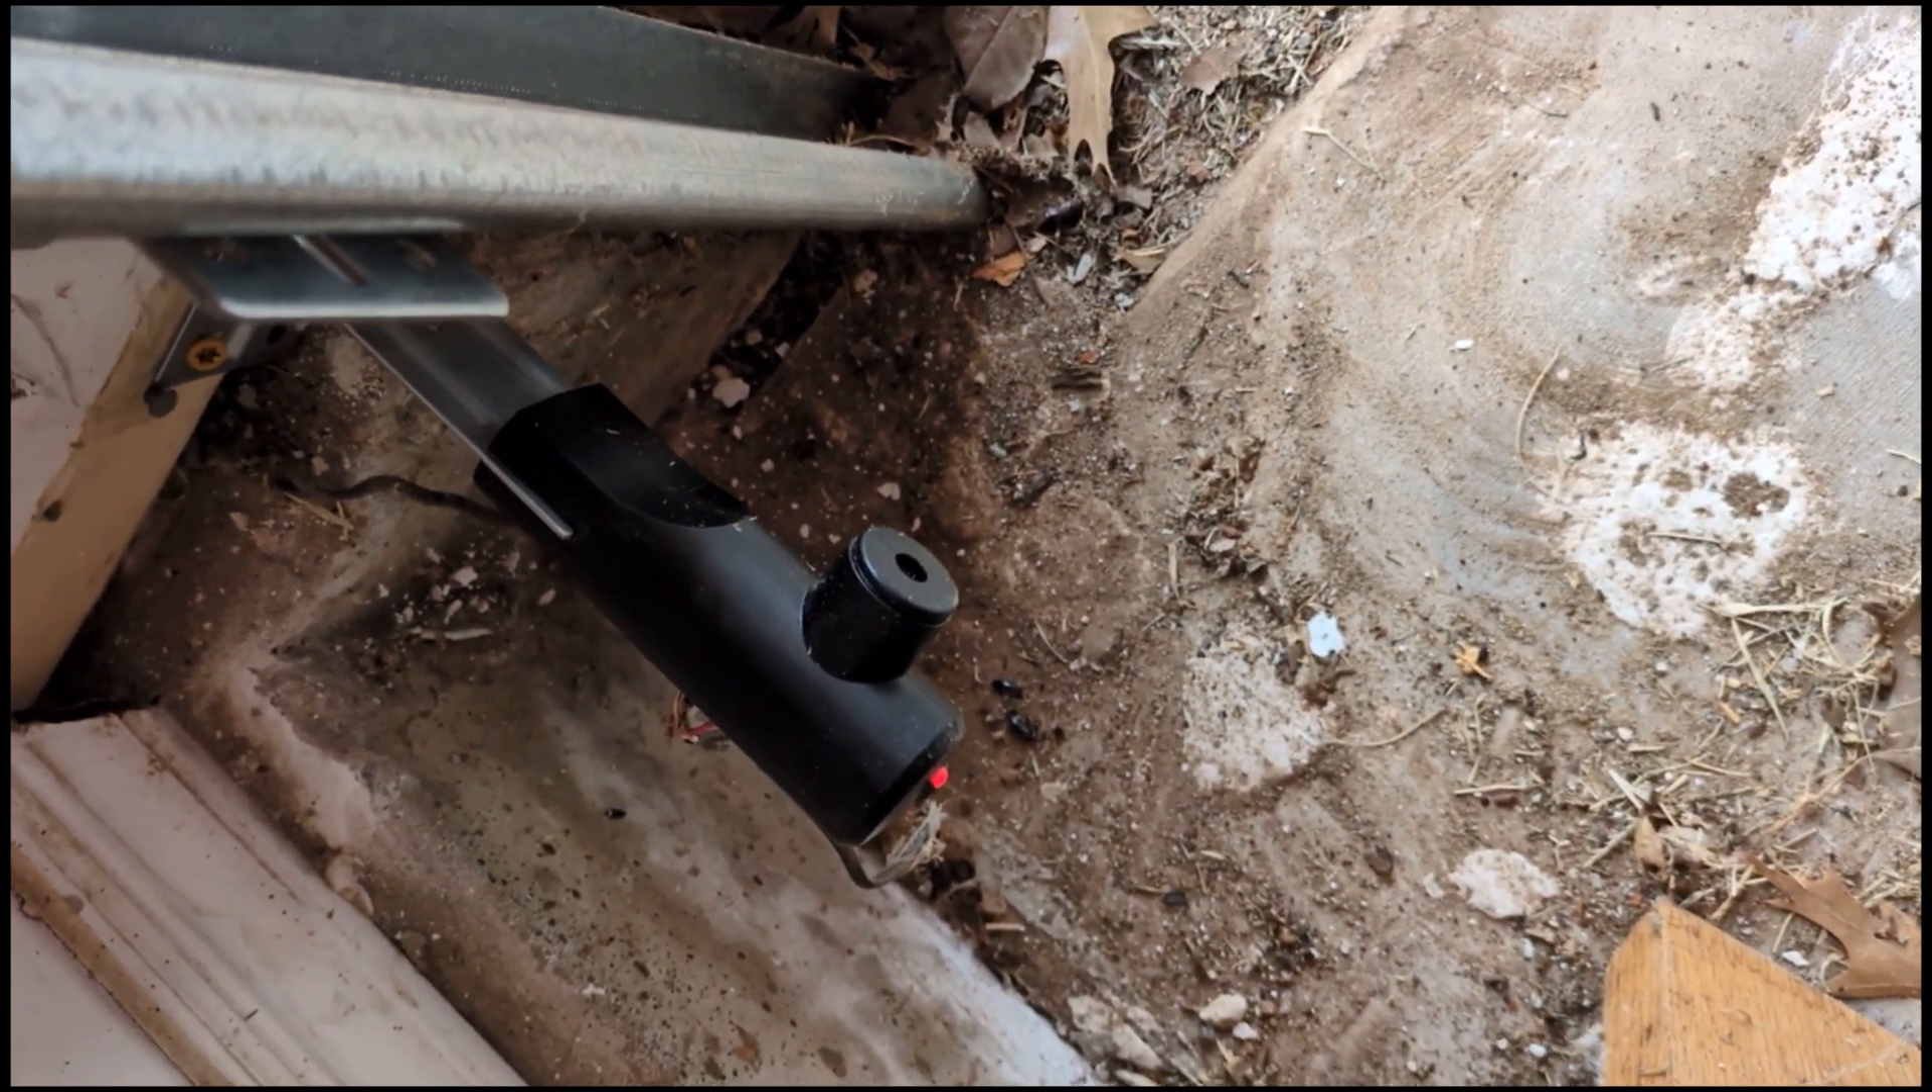We now have the new opposite side sensor it's been attached.